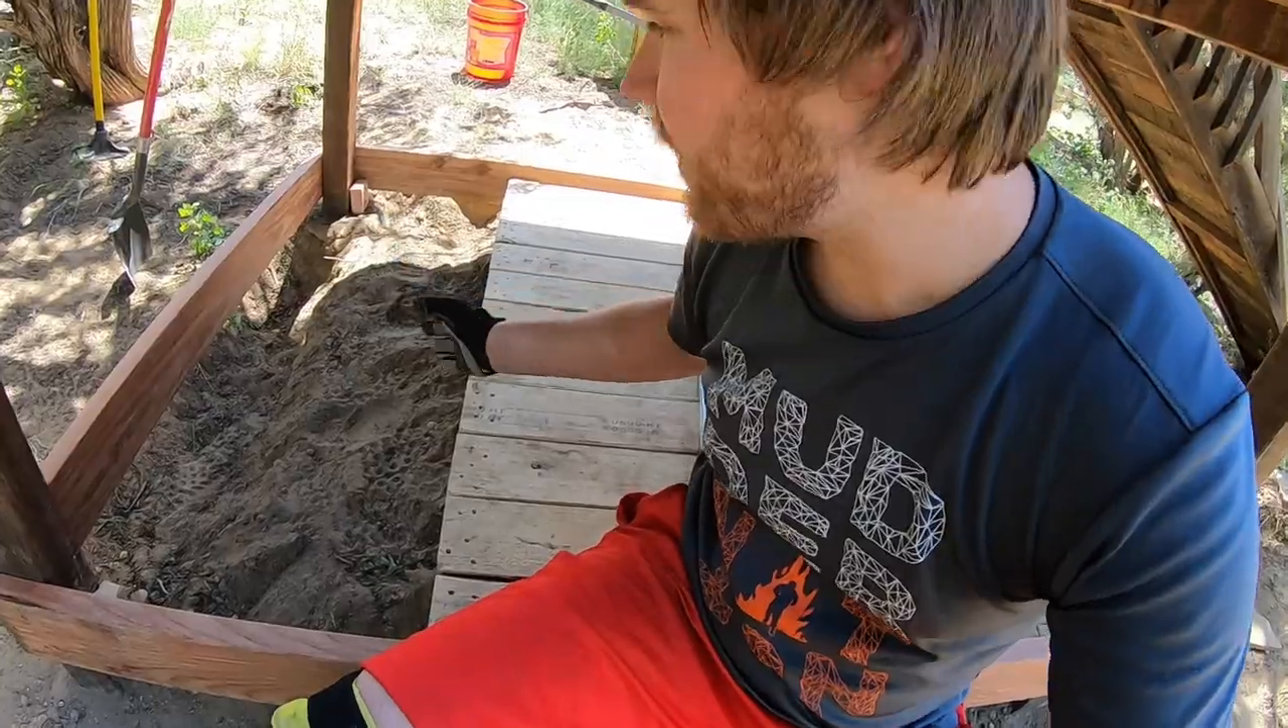I didn't account for the pallet not being wide enough to completely fill this entire space.